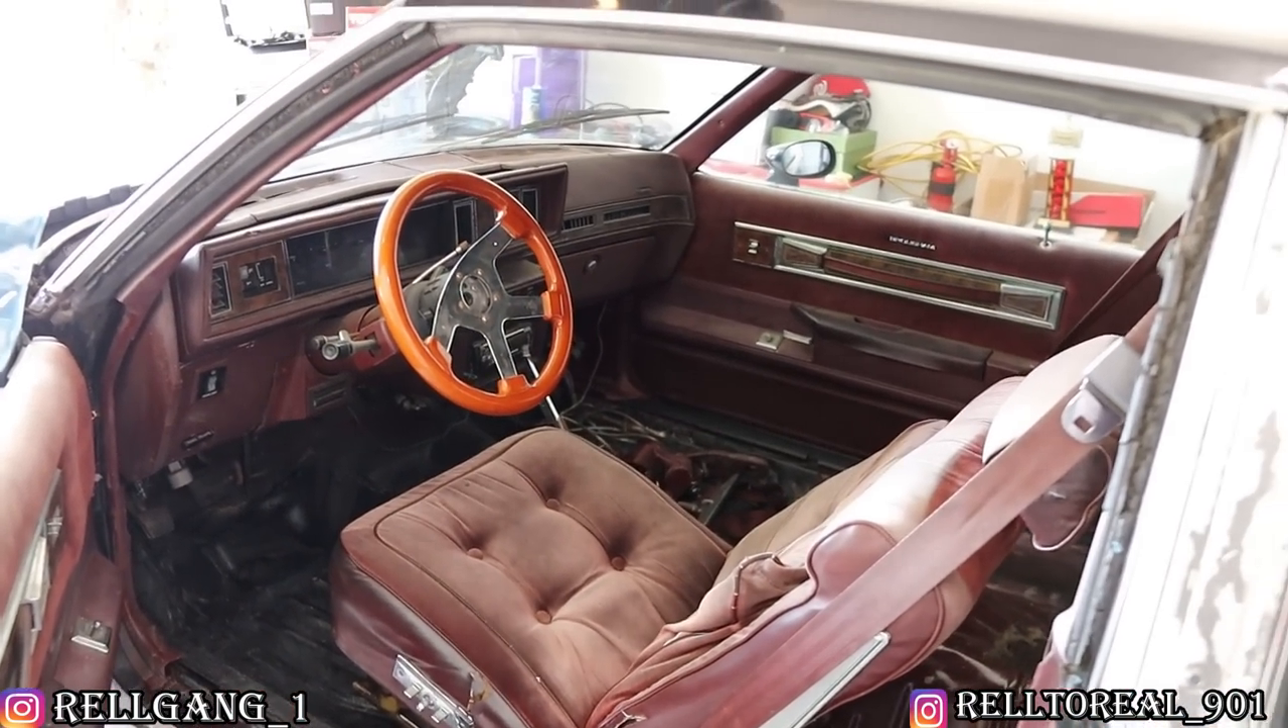I only put the seat in just so I can move with the car and have something to sit on while I'm moving the car back and forth and stuff like that.